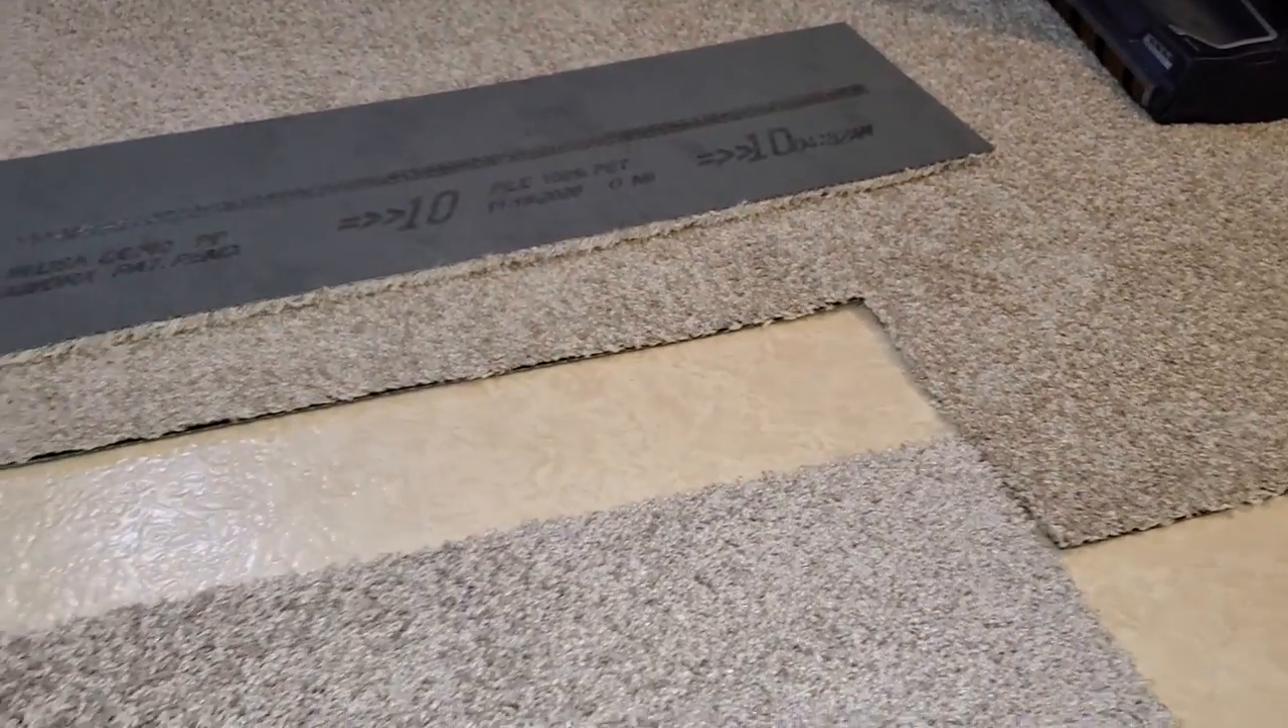And I got some more of the carpet tiles put down.